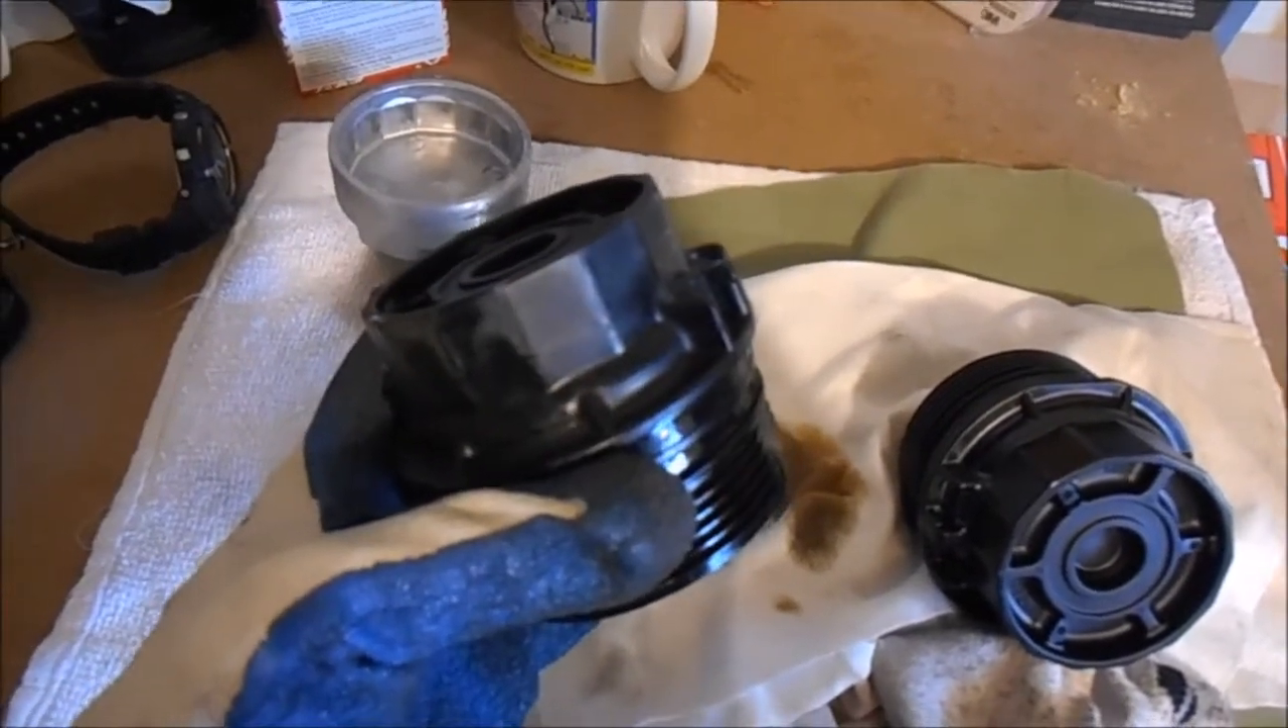Okay, so I've got the Corolla oil filter housing off.